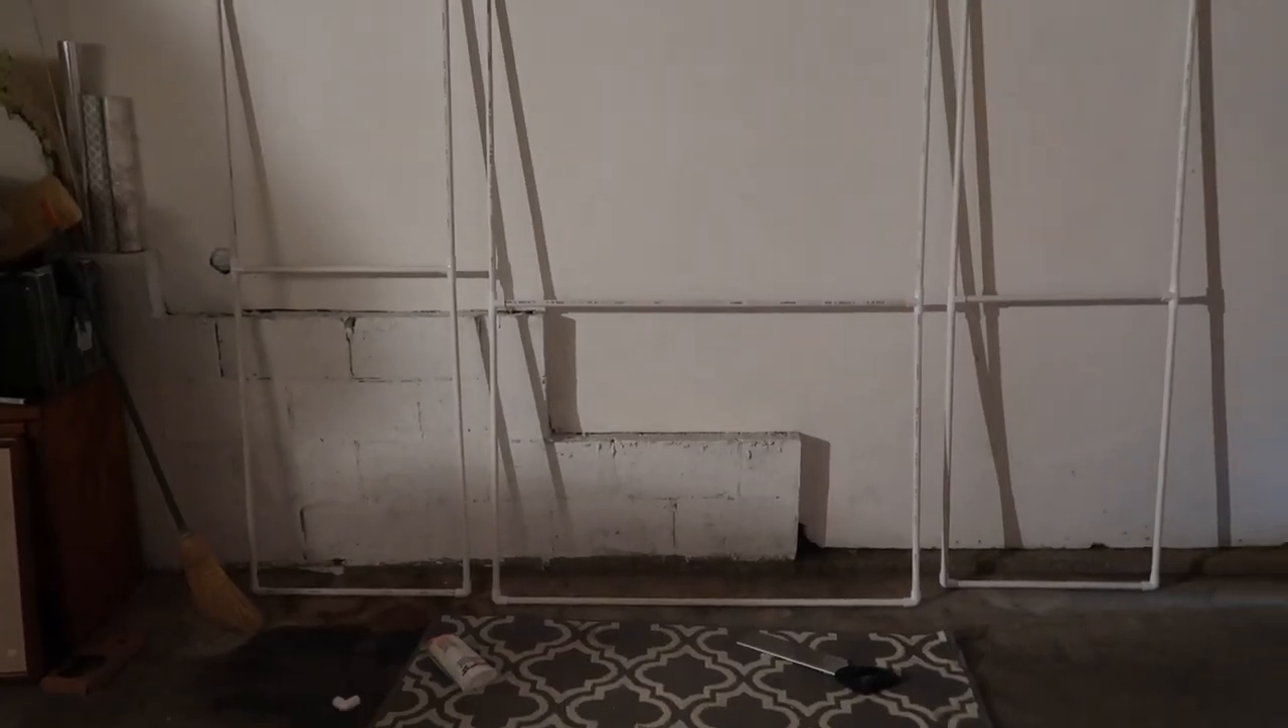Now we have all the frames officially set up.